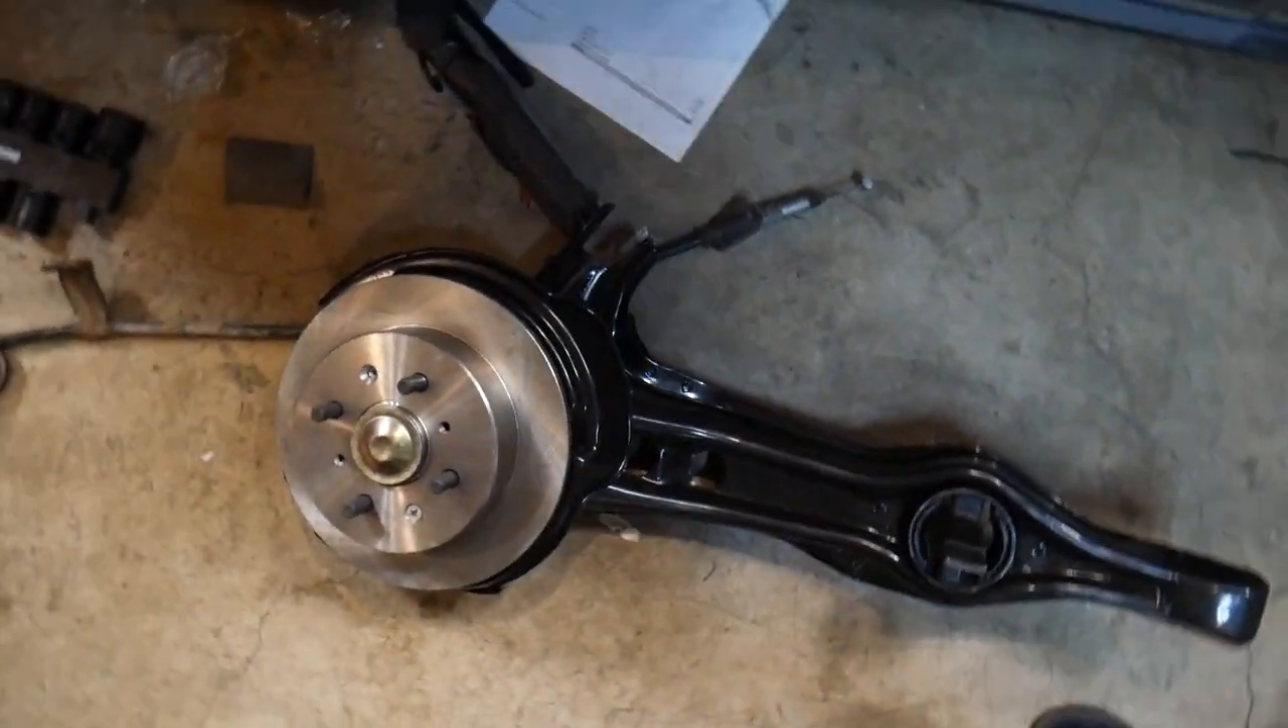All right so right now we're working on the Civic and we got the Civic up on jack stands and as you can see we have the rear trailing arm taken off.